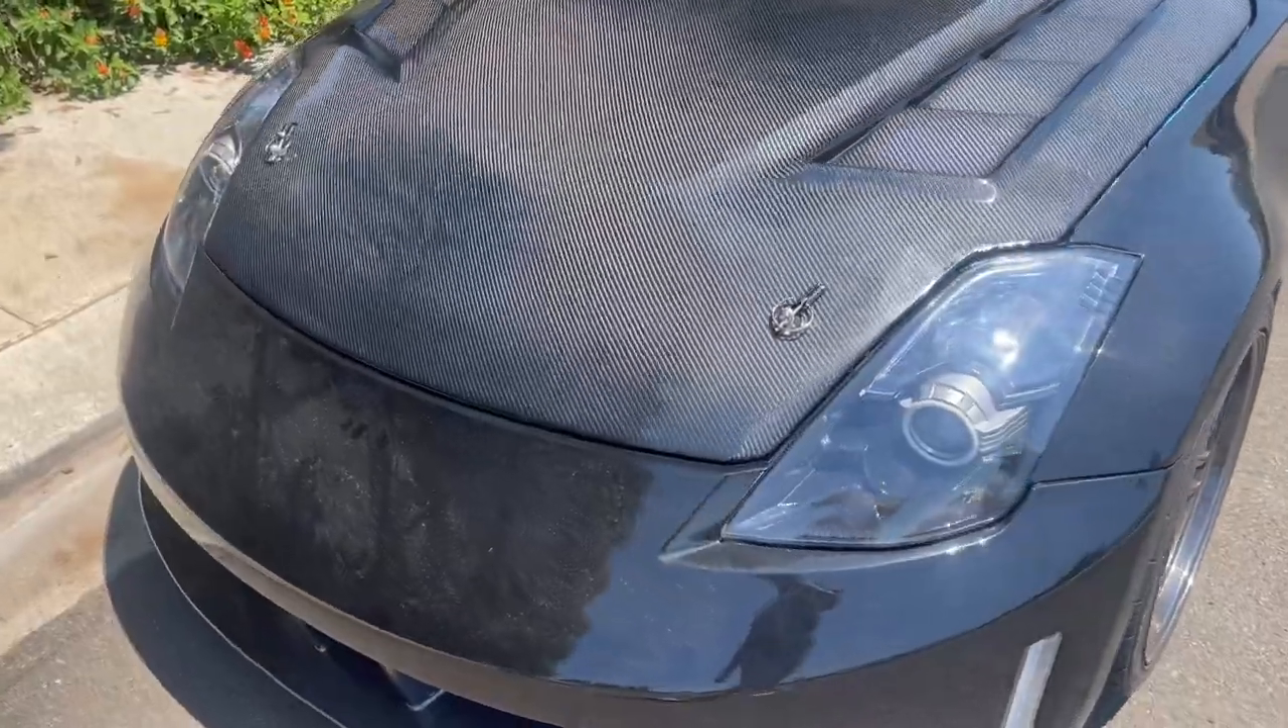But check it out hood pins are on.